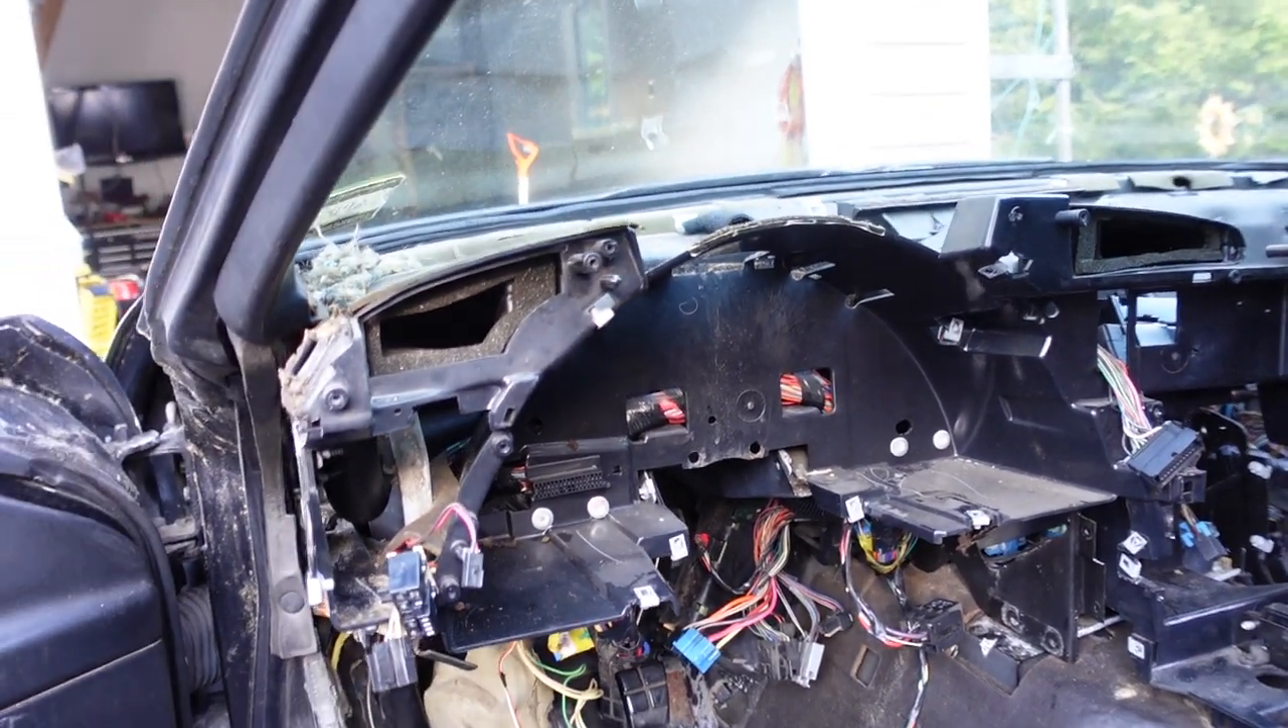We got the dash pad off now i'm working on the plastic structure.